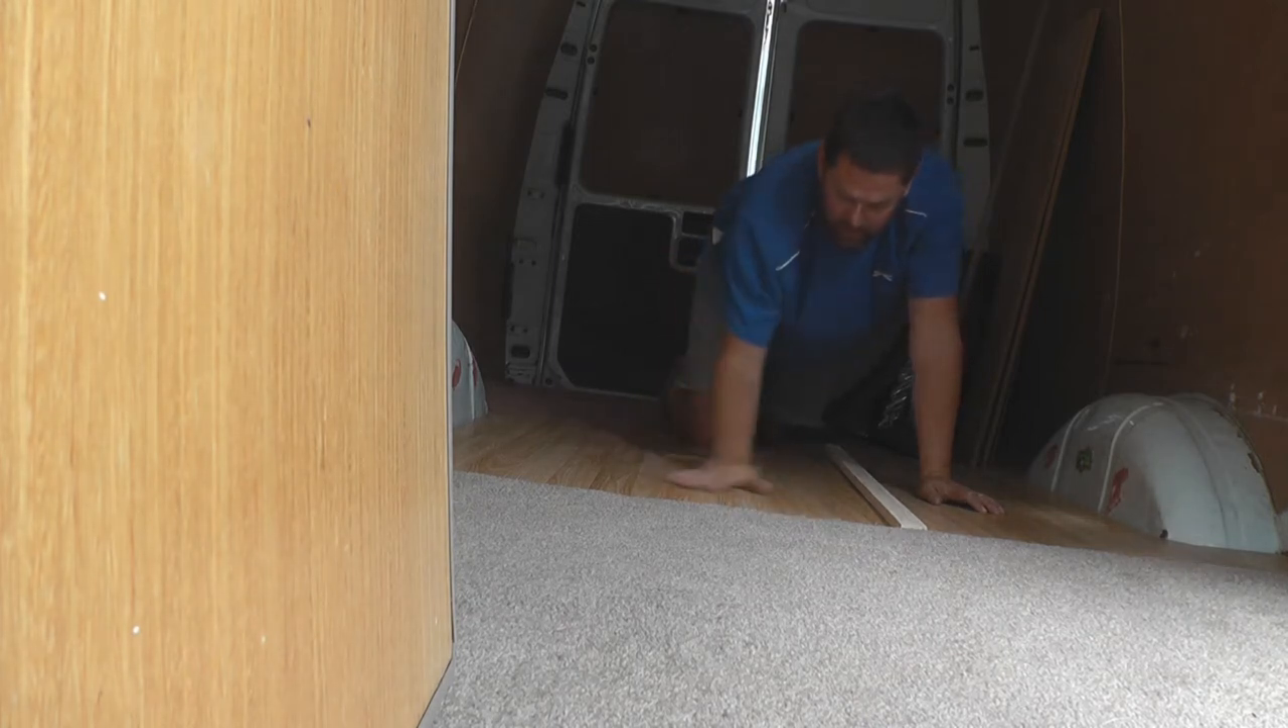I've cut the carpet neat here, and I've started fitting the flooring down, the oak effect floor.